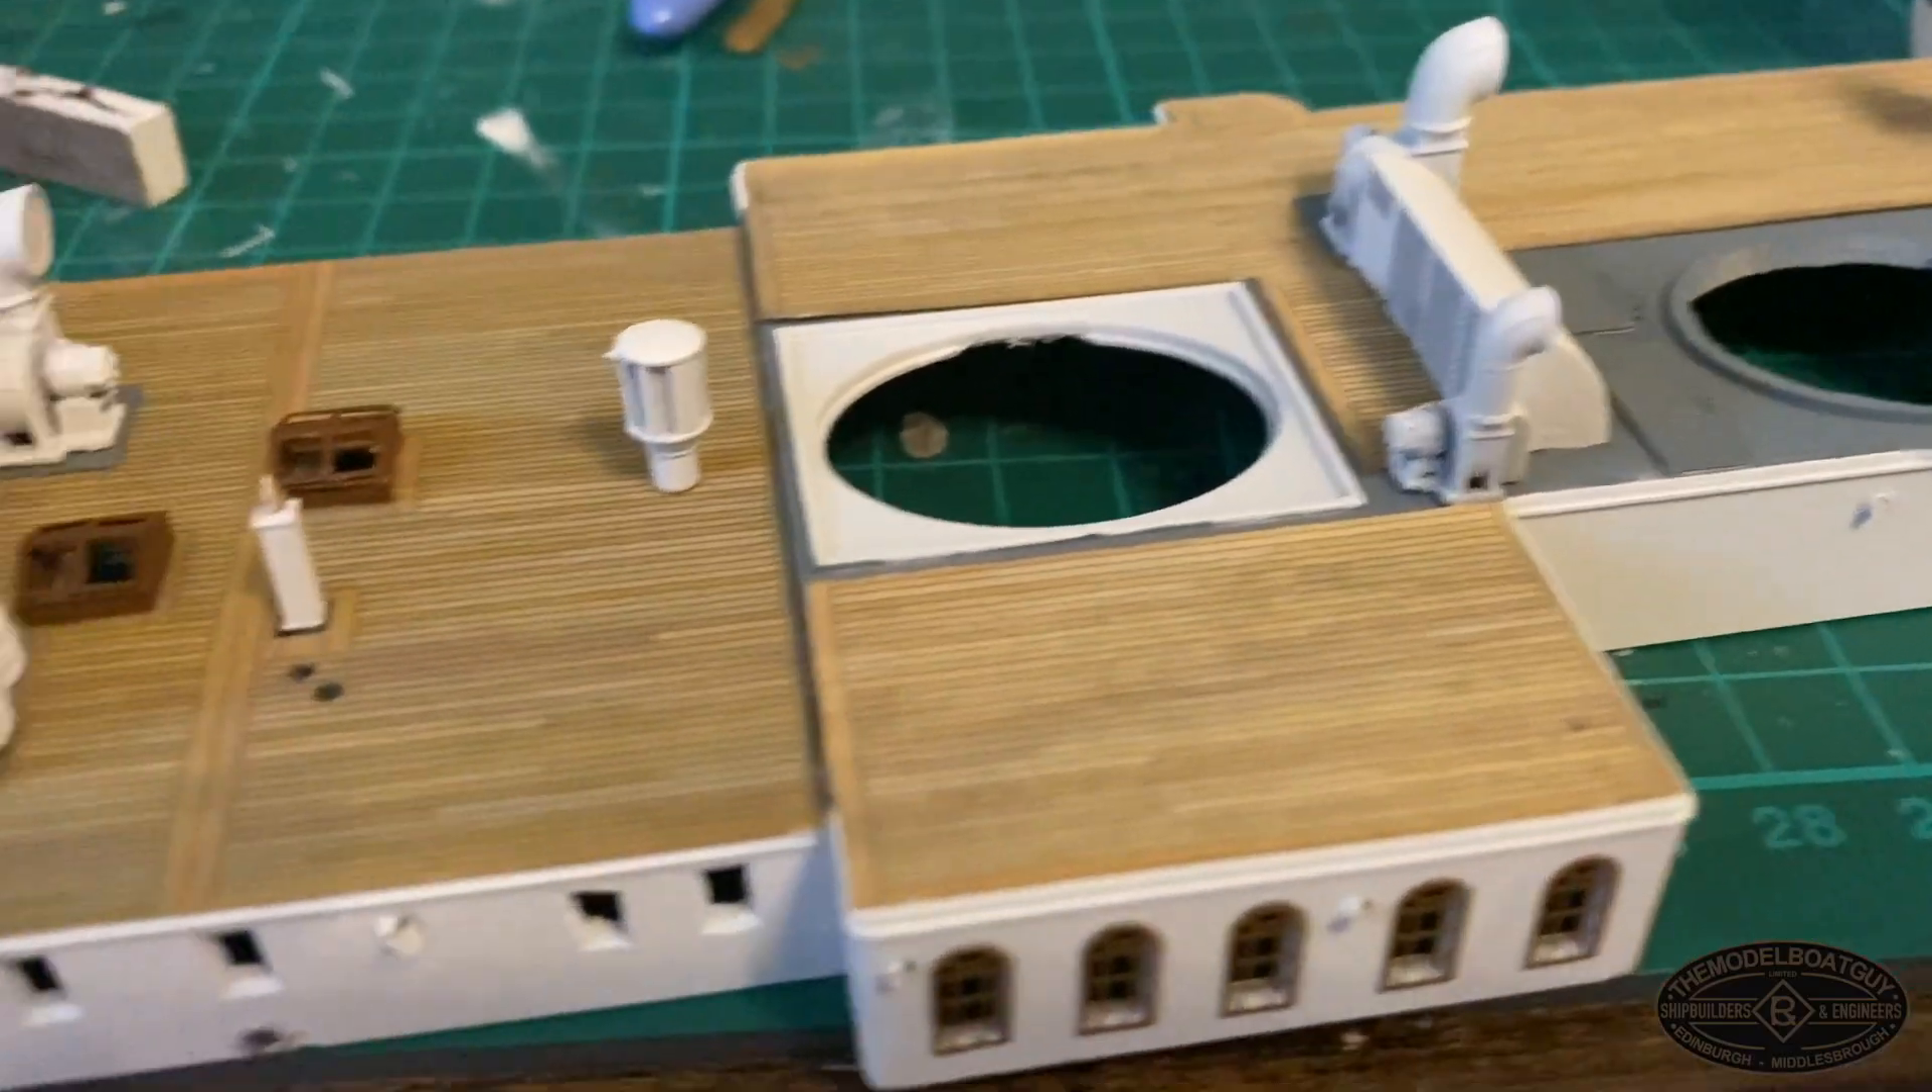So we're now at a point where we've got most of the windows in, not all, but most.